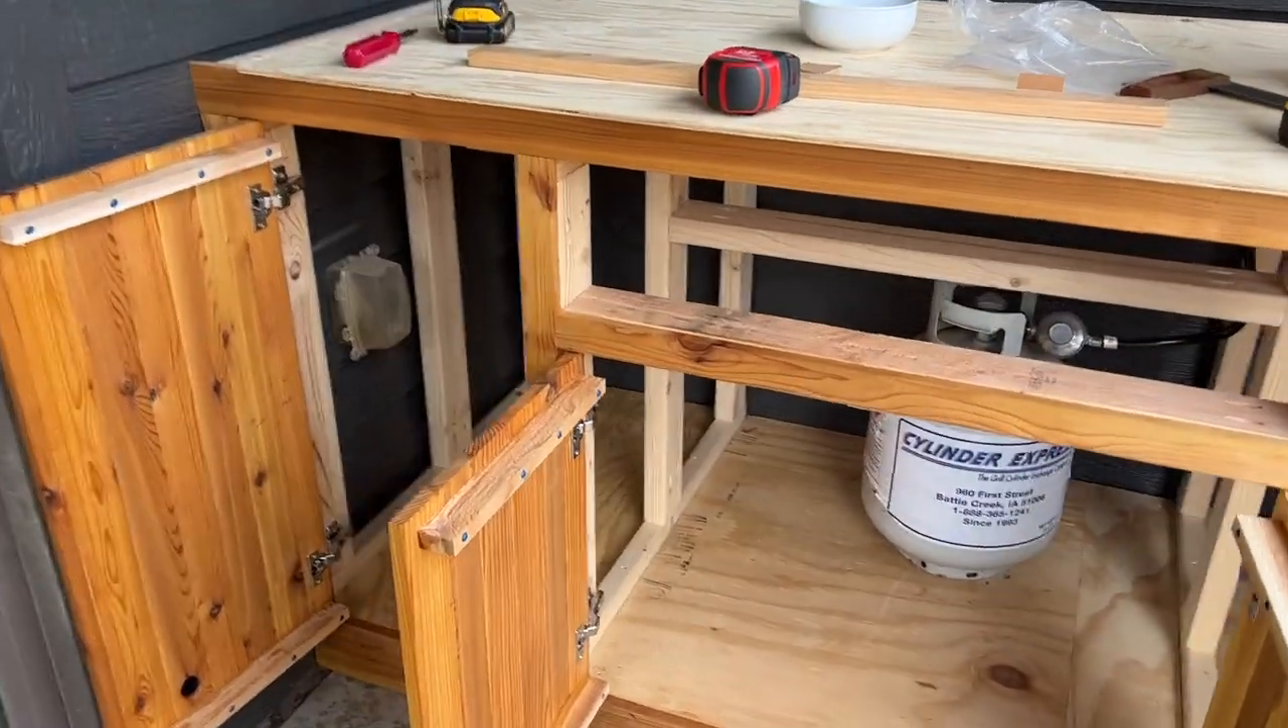Doors went on okay. Check out the hardware.